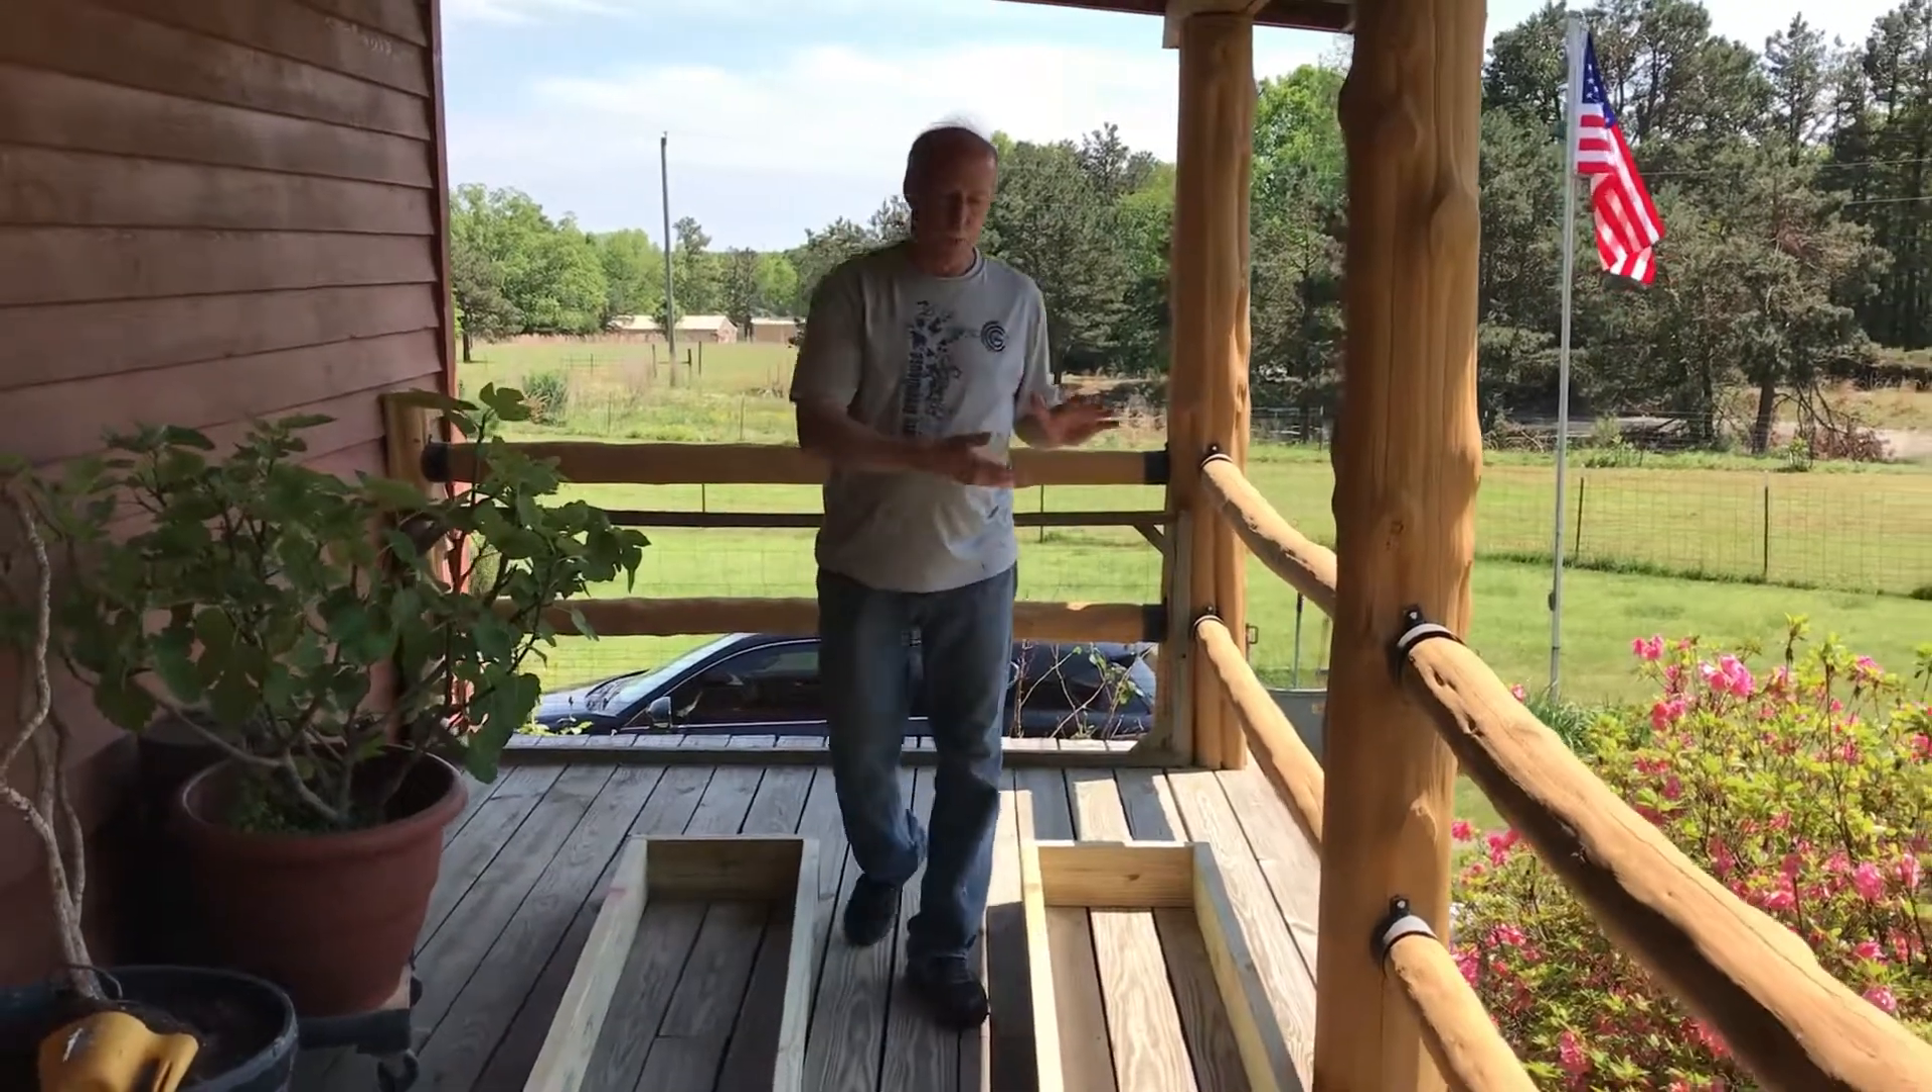Now we've got our boxes built we don't have to put a bottom on it because we're just on the deck so we're good to go.